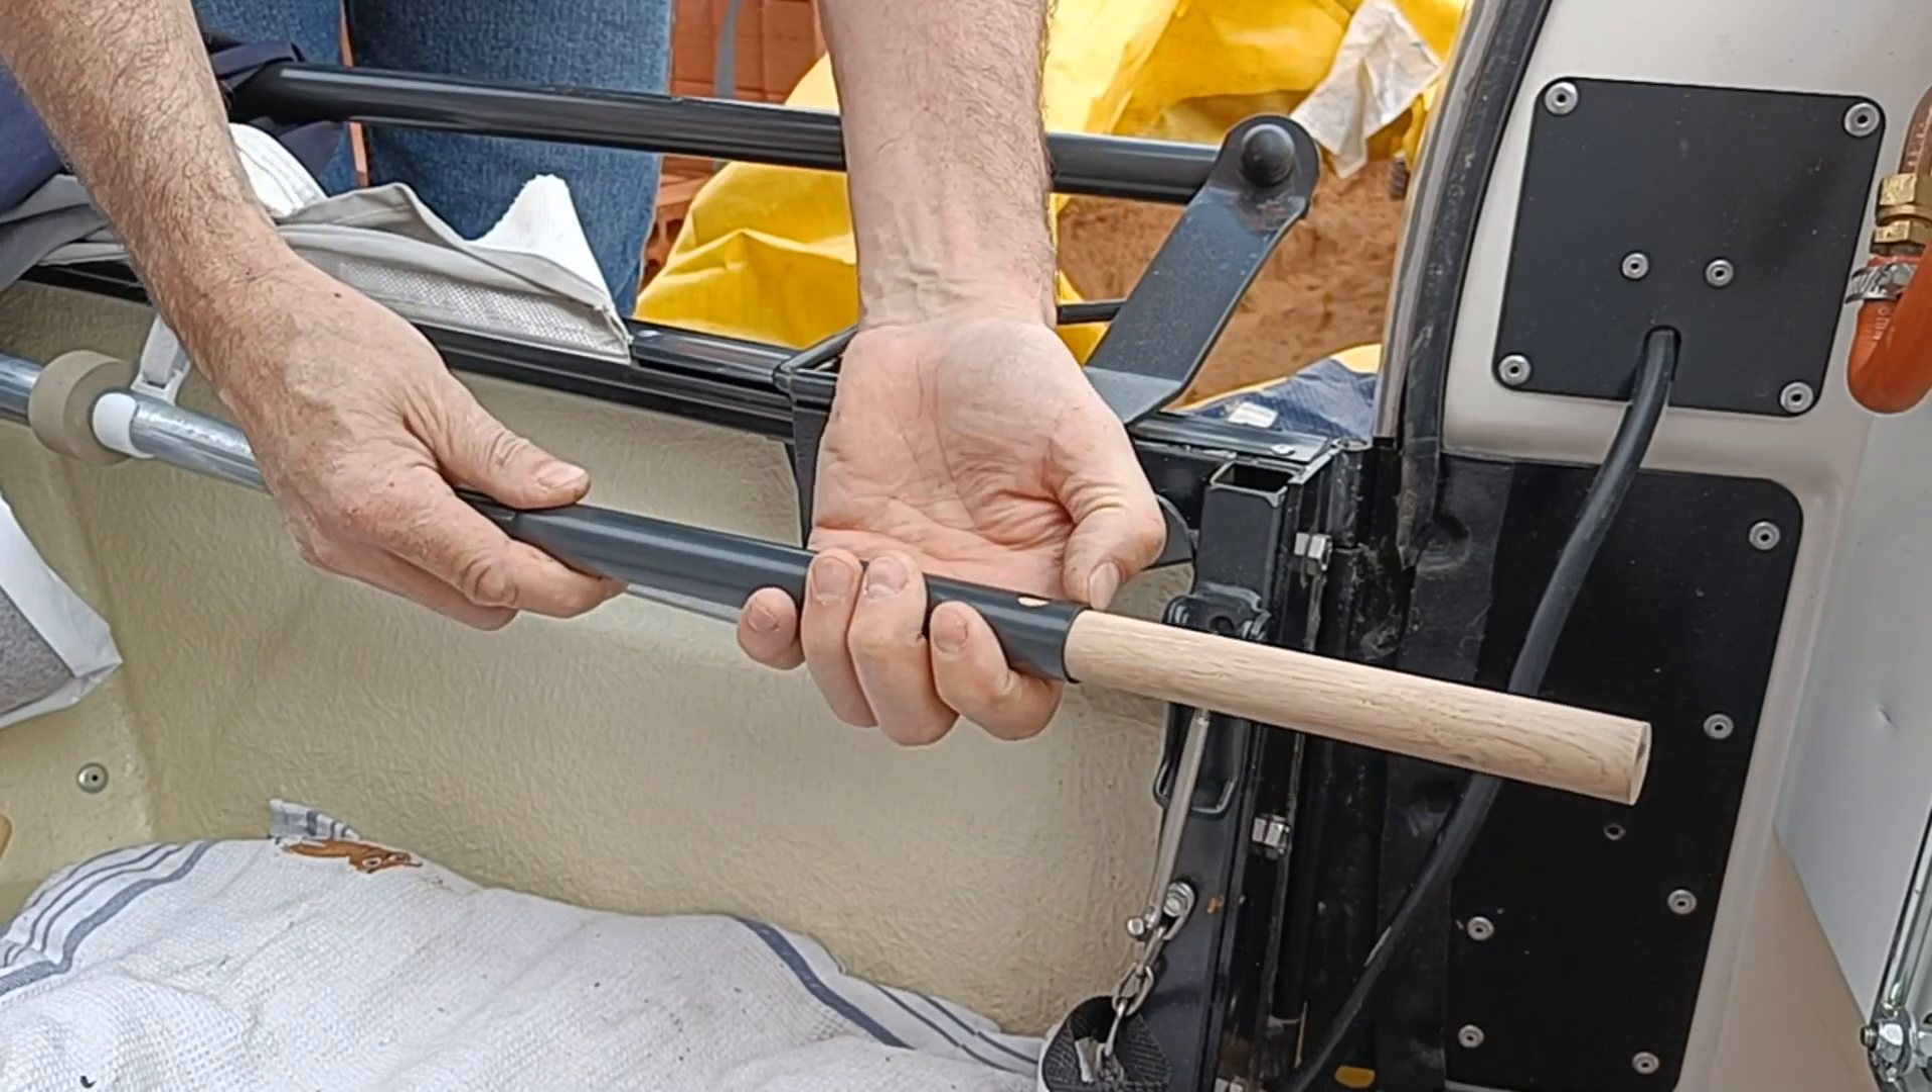Now, a nice oak dowel does indeed fit down the new tube.